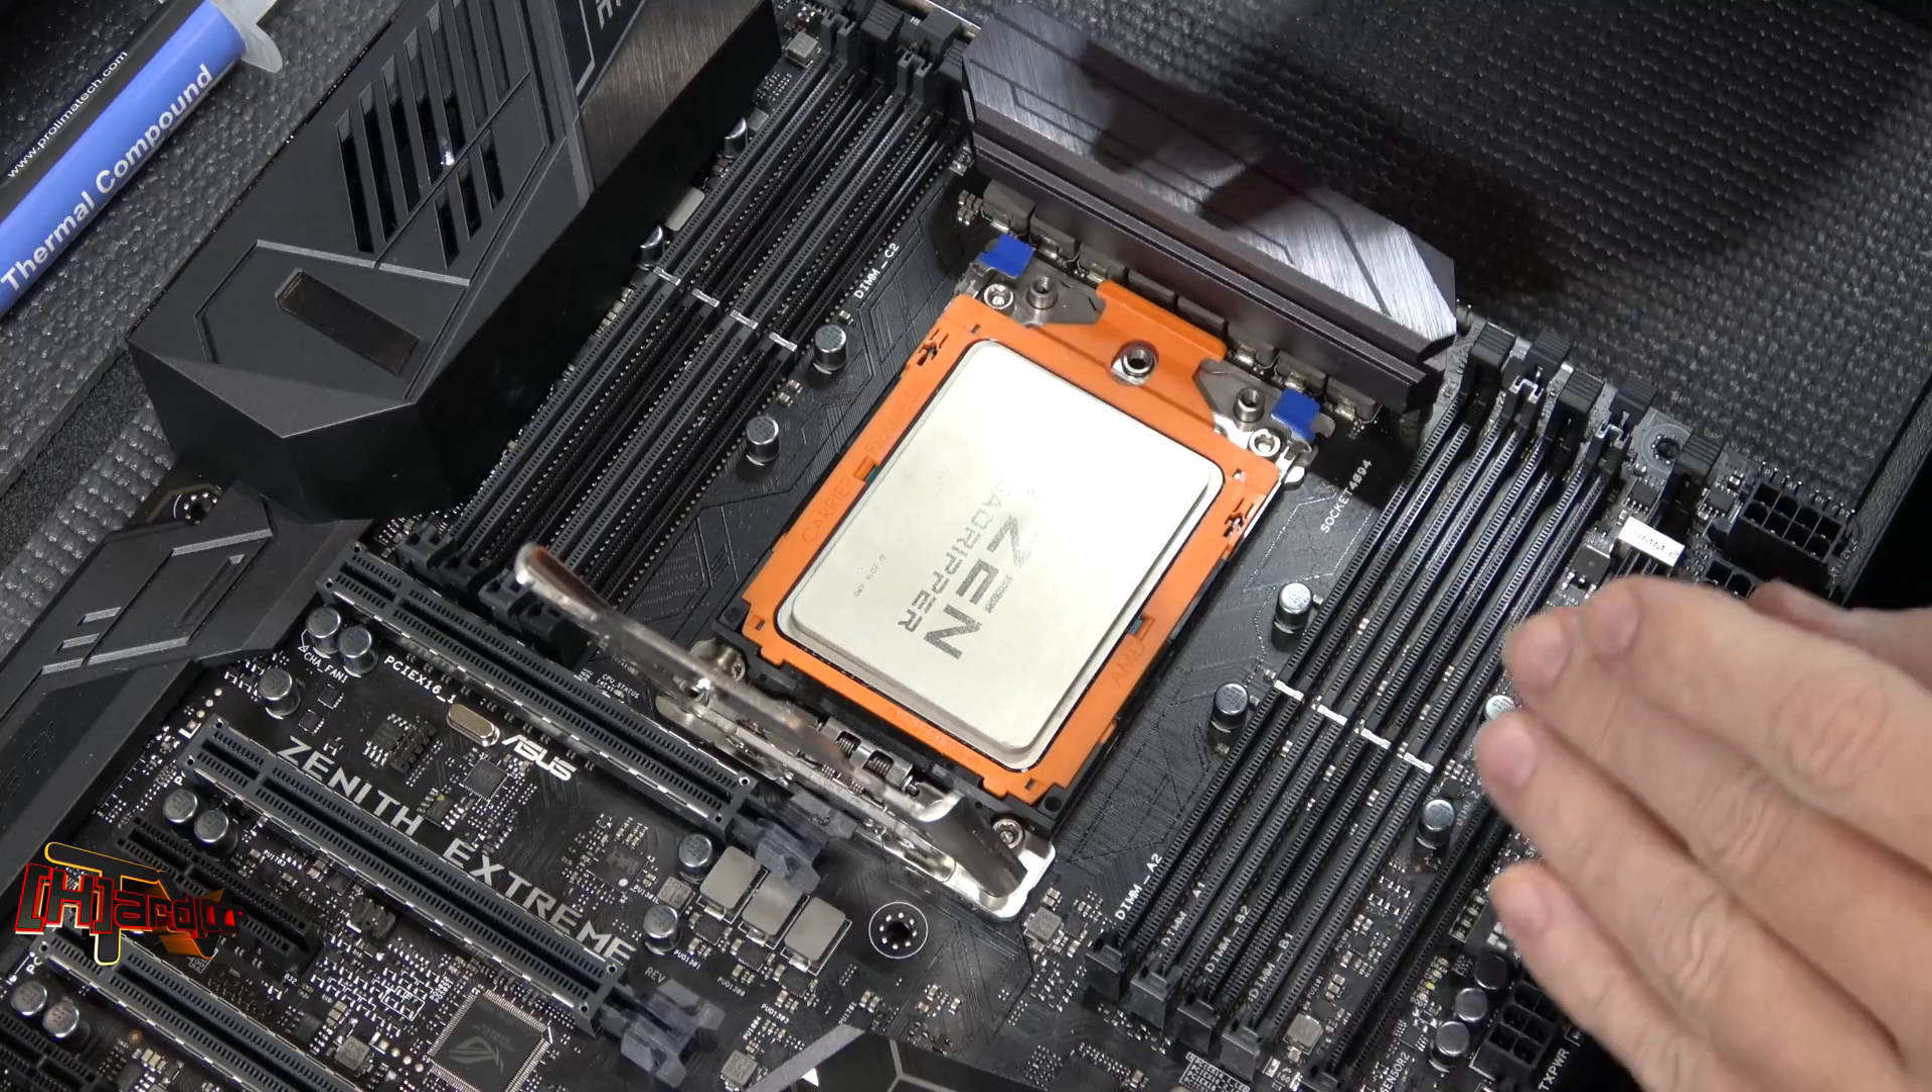So now we've got our thread ripper down in the socket so you got to close this back and you'll notice it says close one two three.